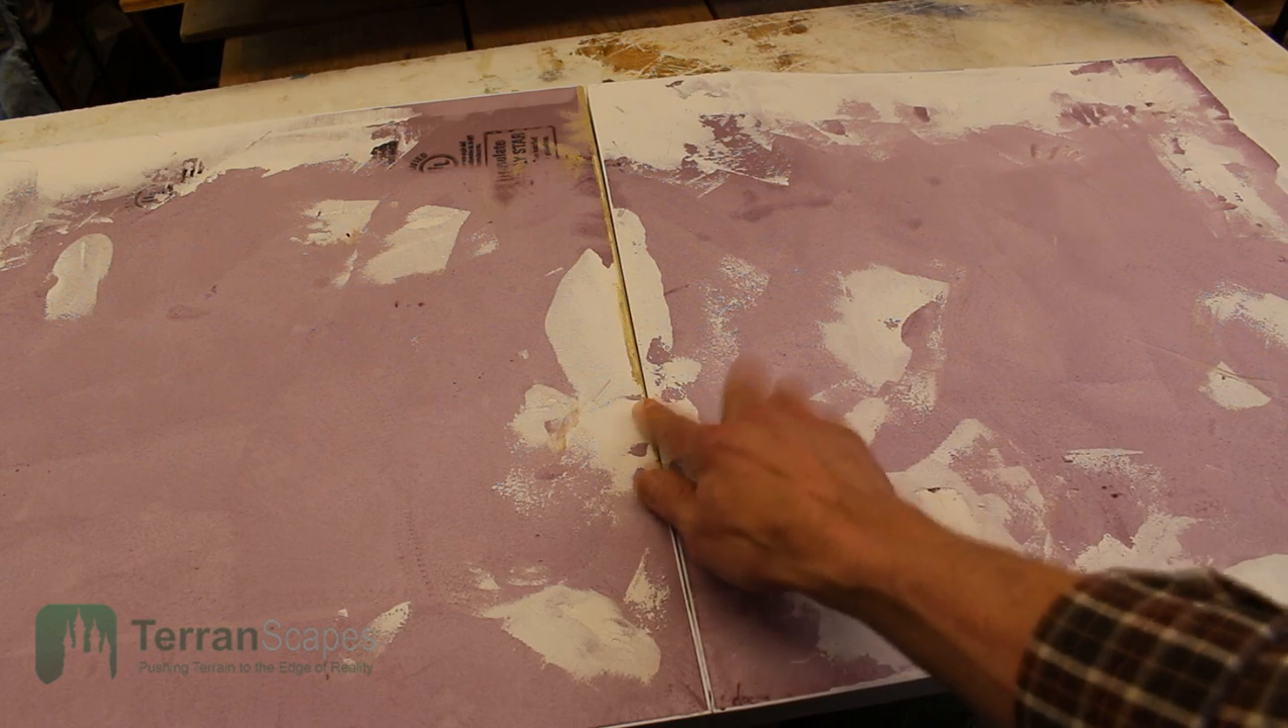But I've been really, really excited with how these edges are matching, and they do seem to be quite a bit, you know, more uniform certainly than what I've been doing in the past.